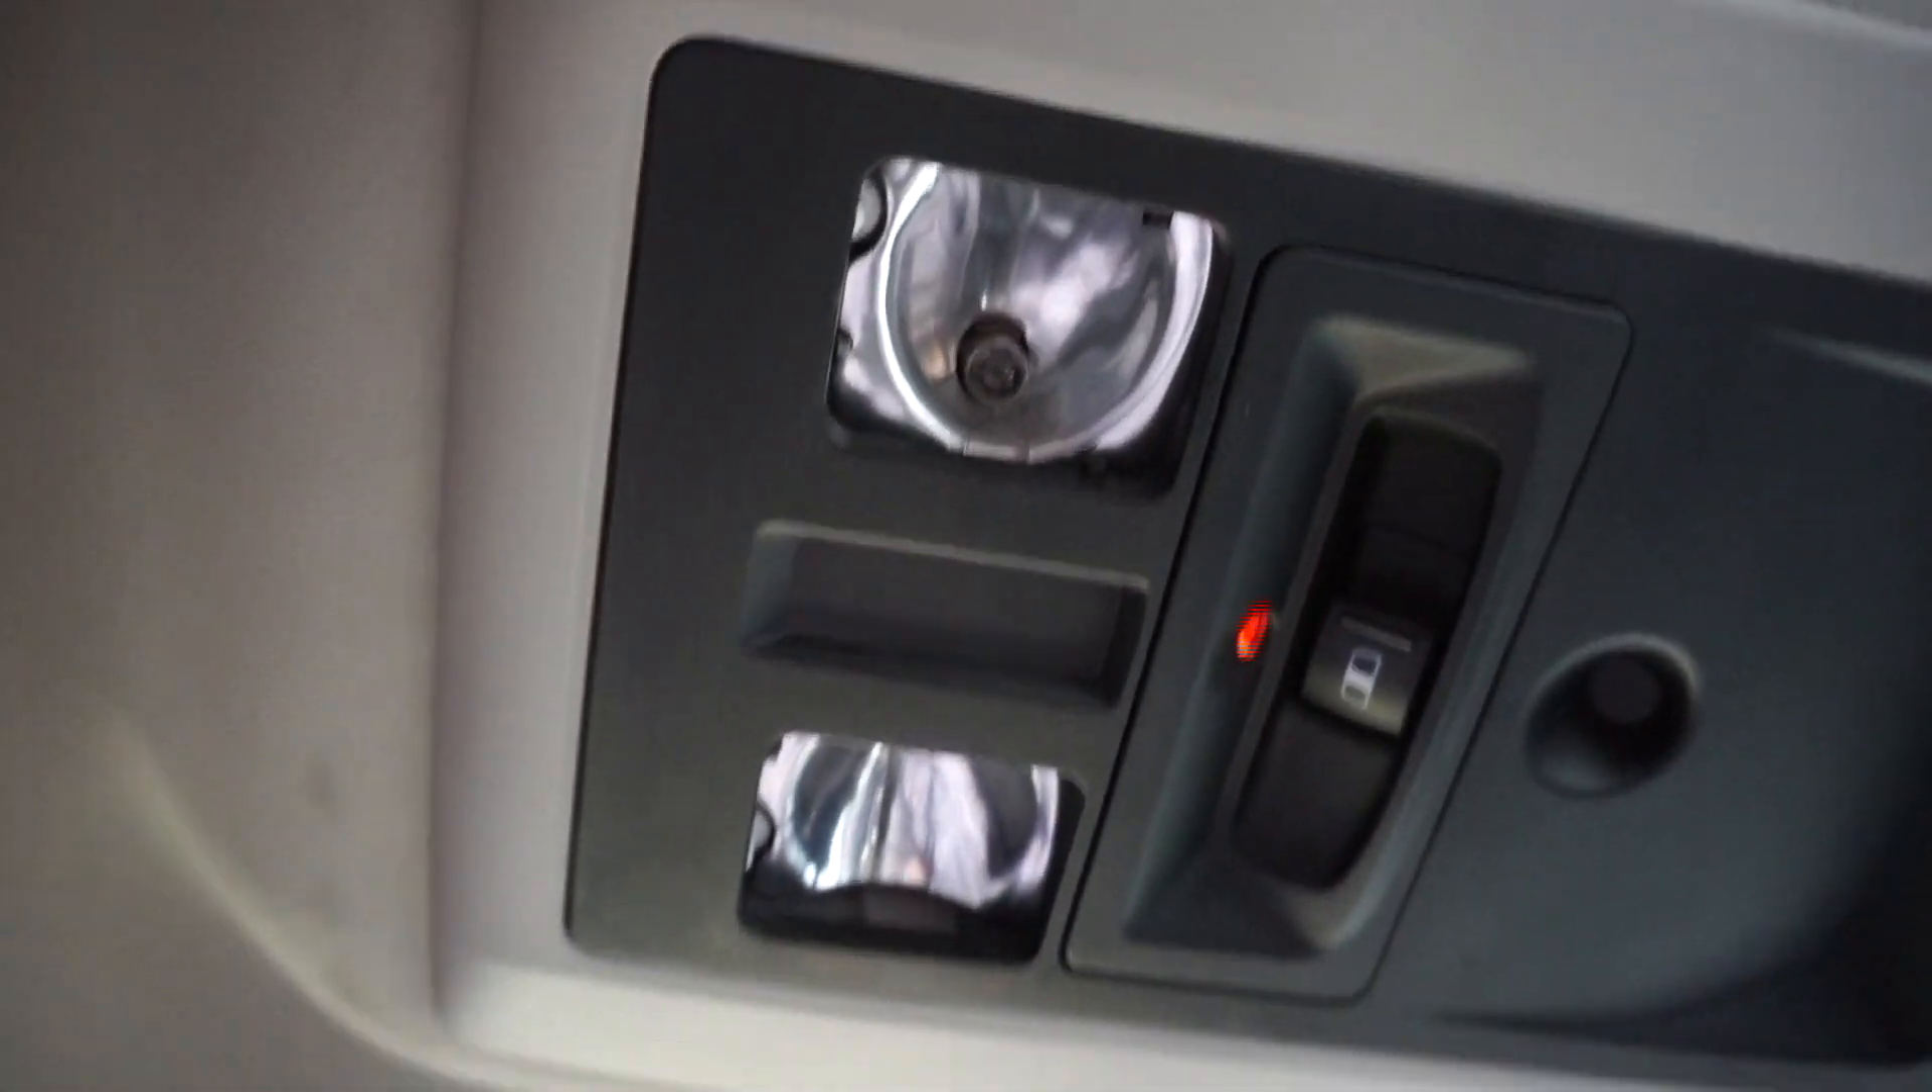All we got to do is put the lenses back on our spot lamps here and clean off my greasy fingerprints.